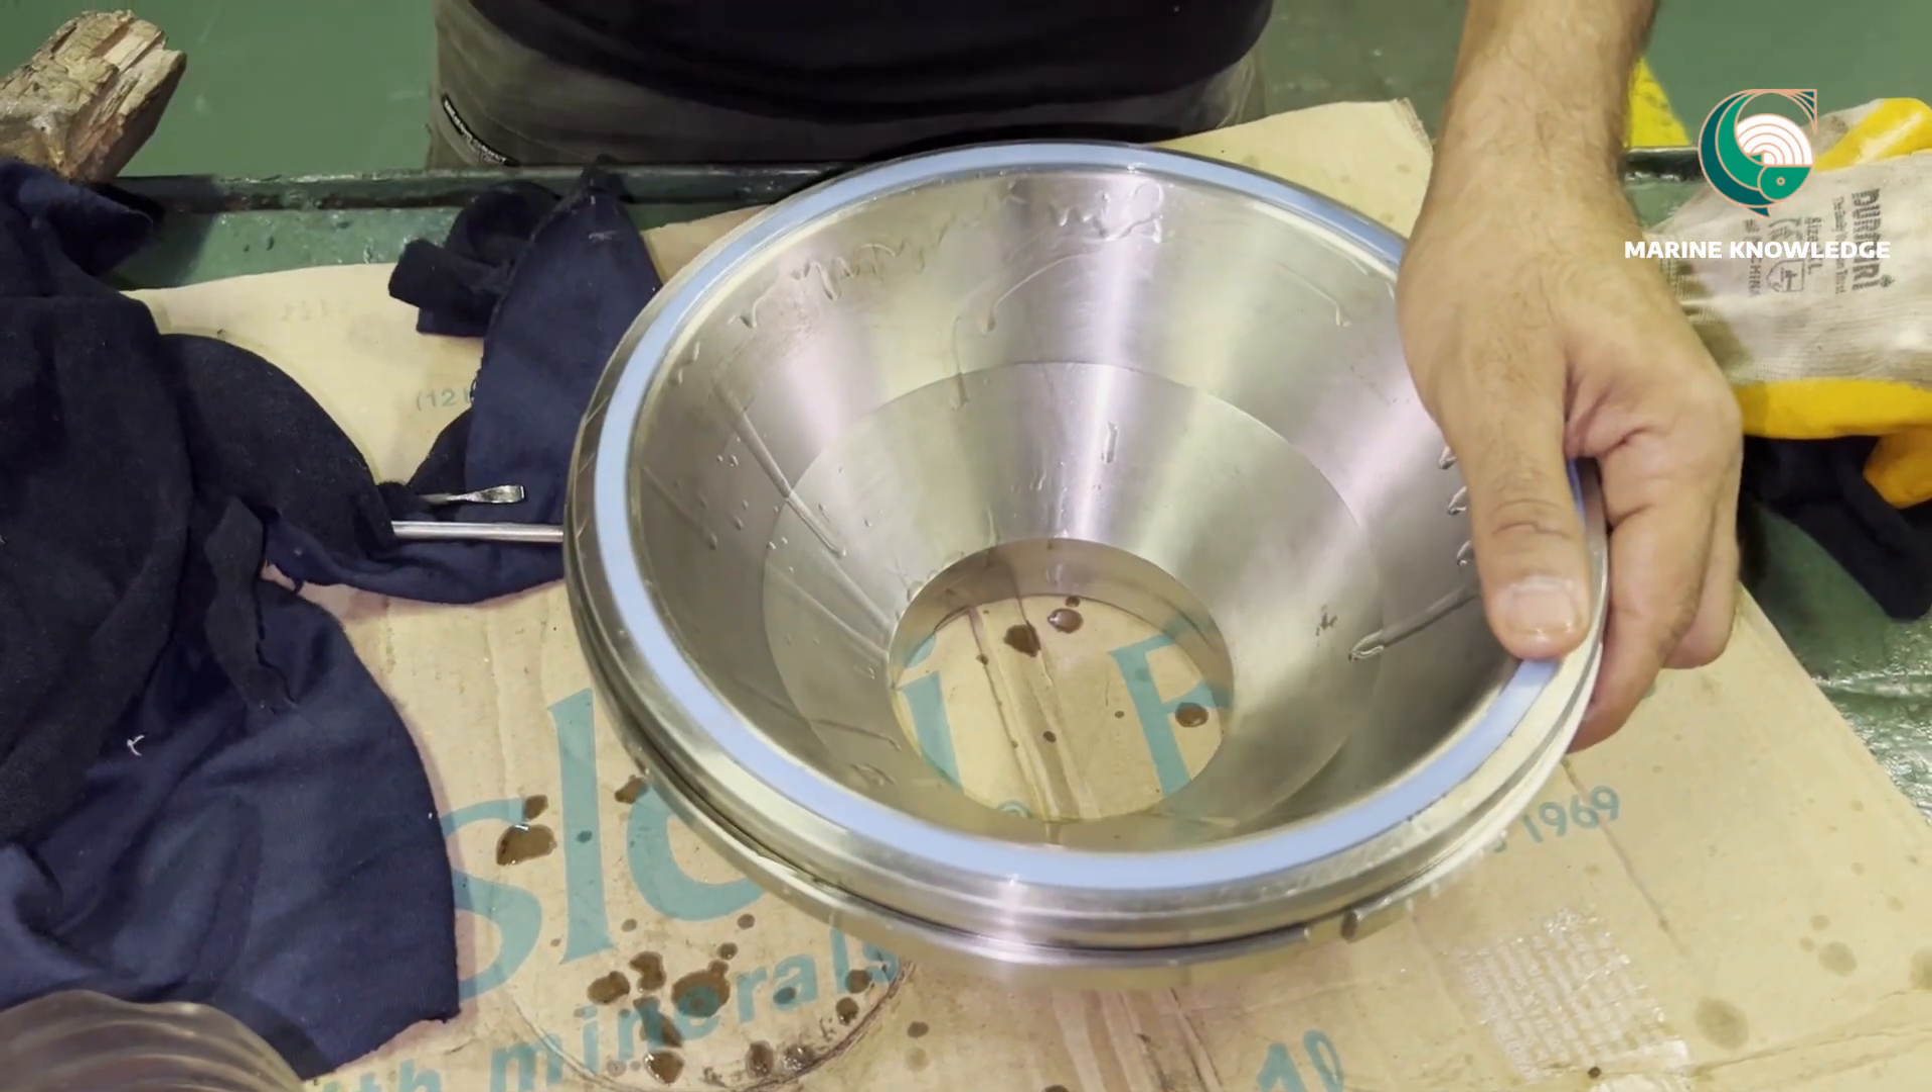So now you can see the seal ring is in place. So it is properly in place.